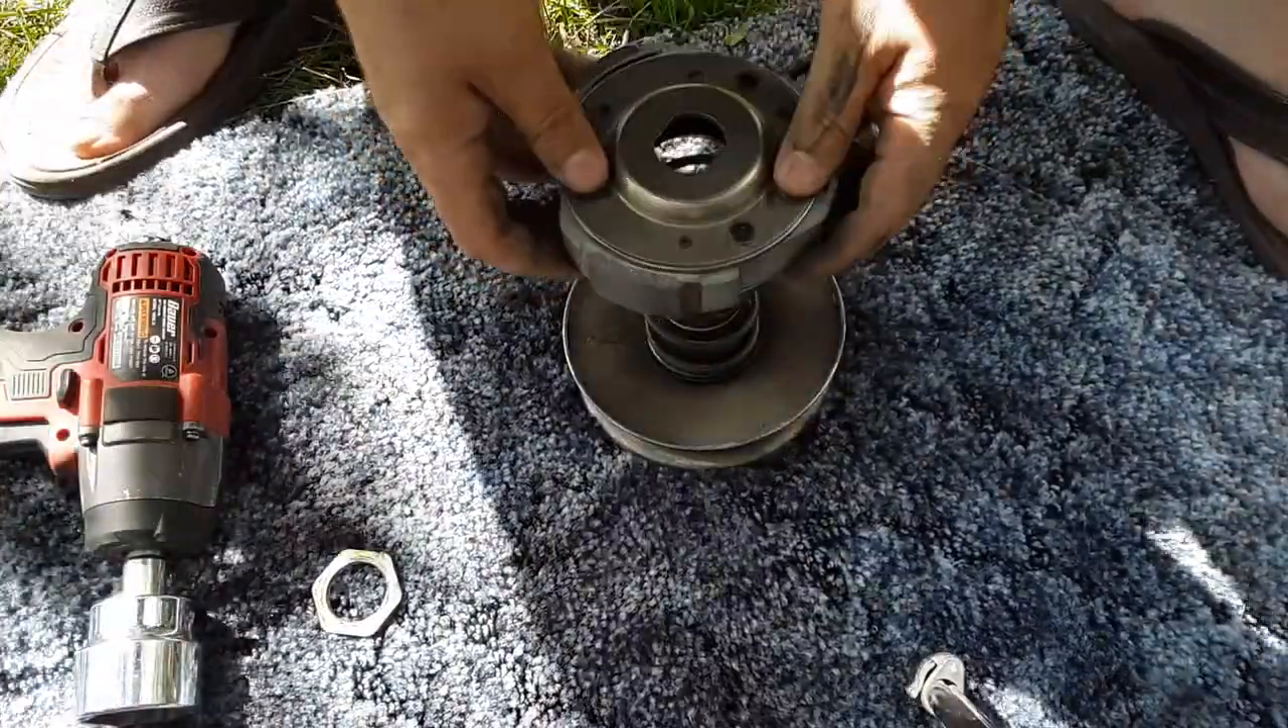I just need to get this clutch on so i'm not going to mess around.